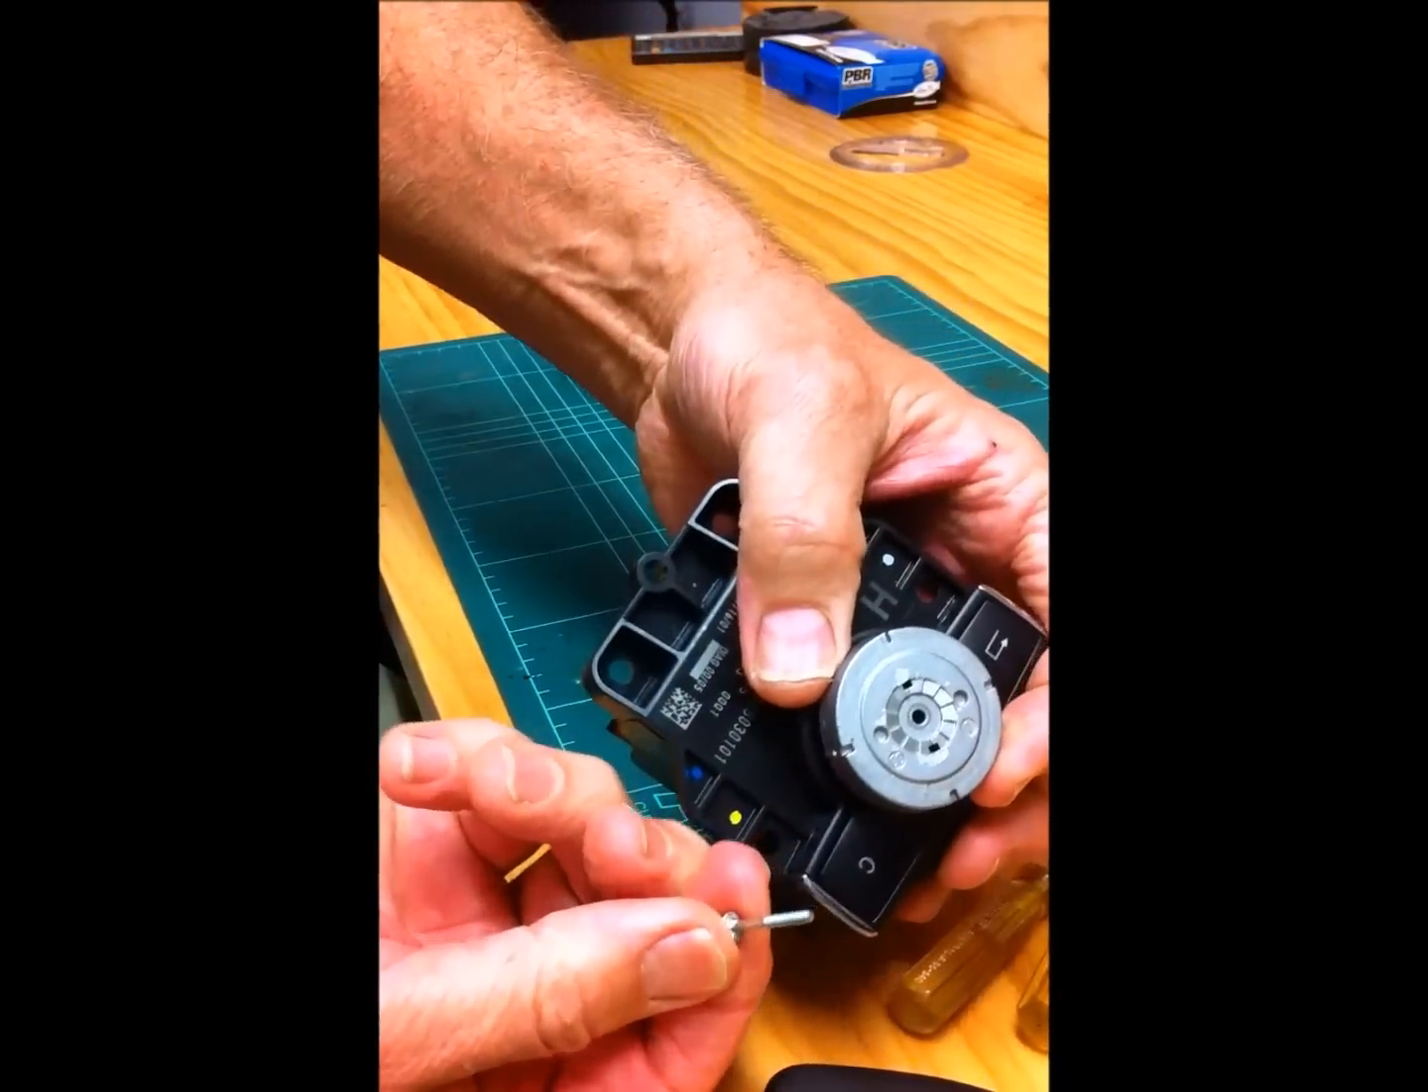There you go, so that's the centre screw out.